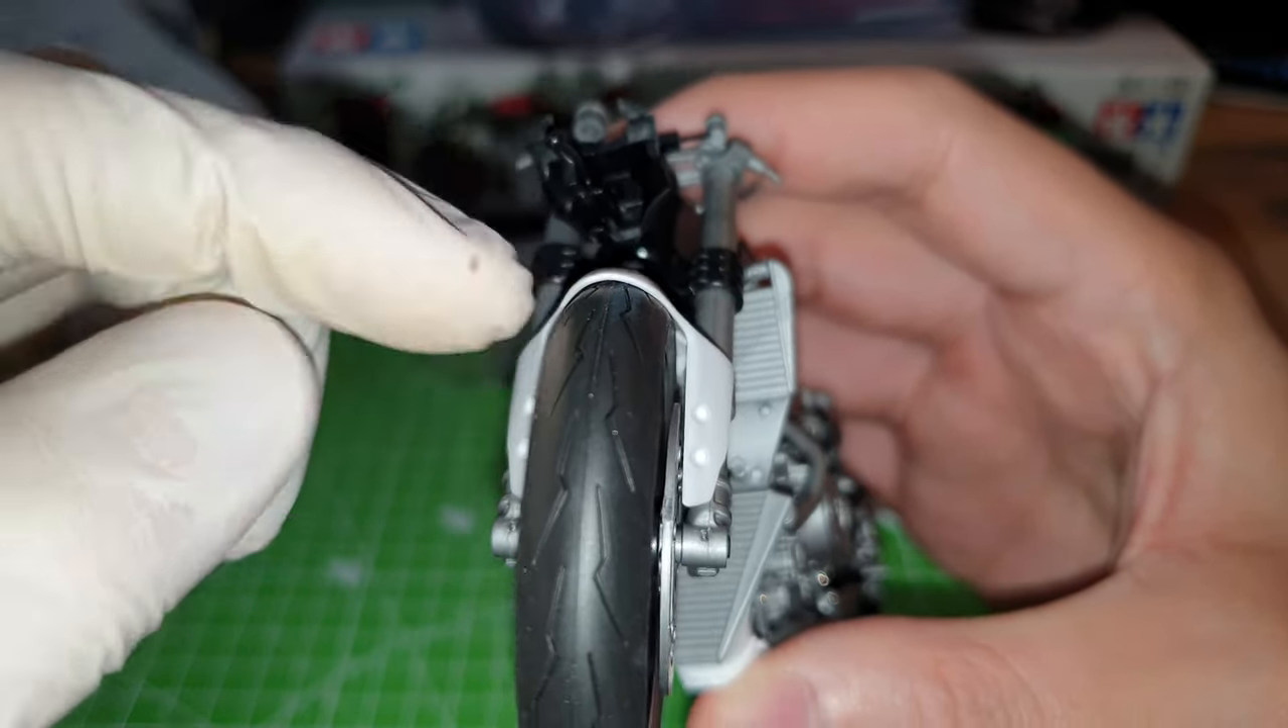You can see there is literally no gap in between the mud guard and the tire.